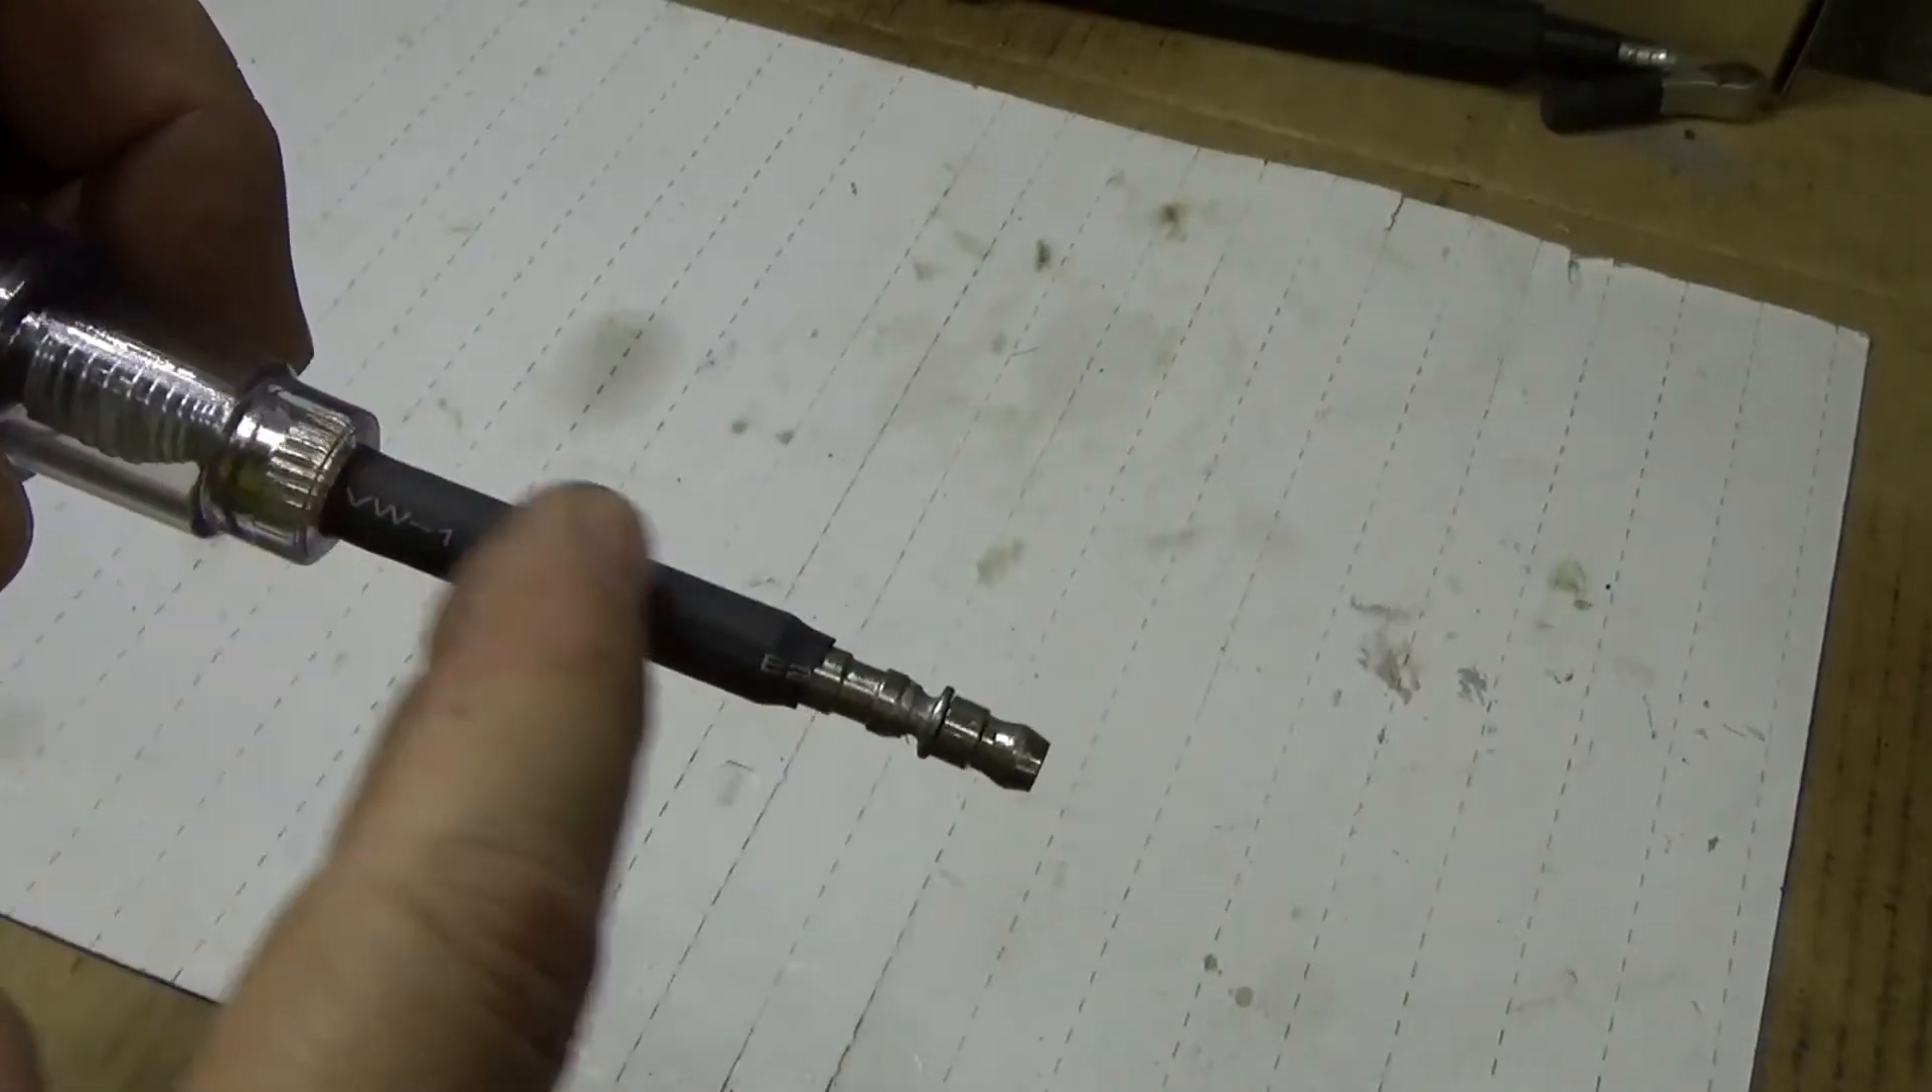Now I also added a piece of heat shrink tubing only because I don't like this long metal shaft that's there.